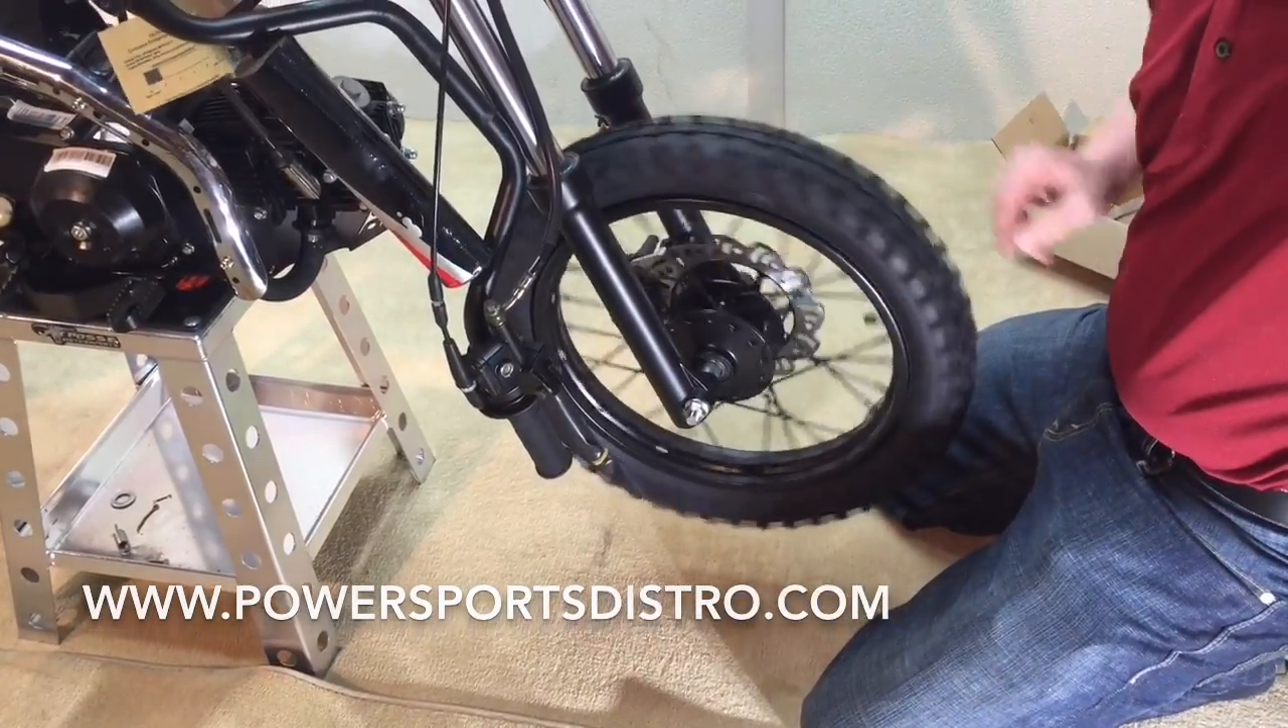We've got the front tire on ready to go.